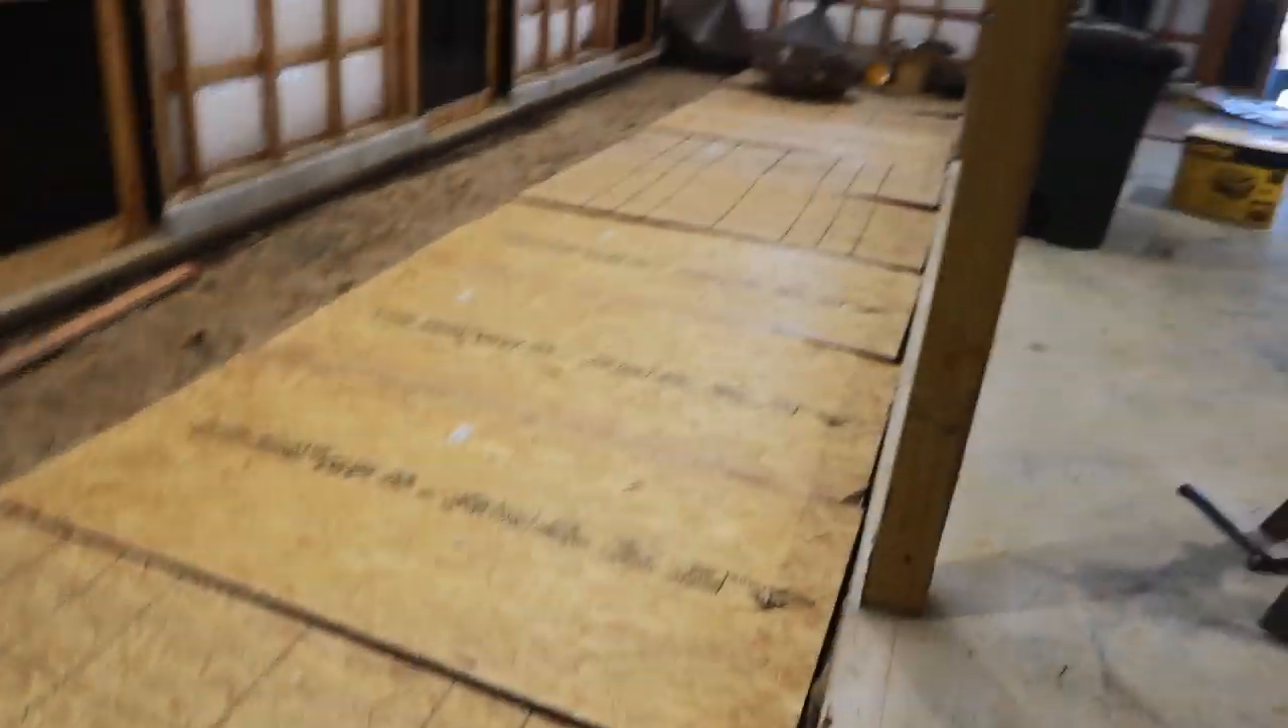And then here is the sub floor that I just put all down for temporary moving storage of all of Marmee and Pappy's things.